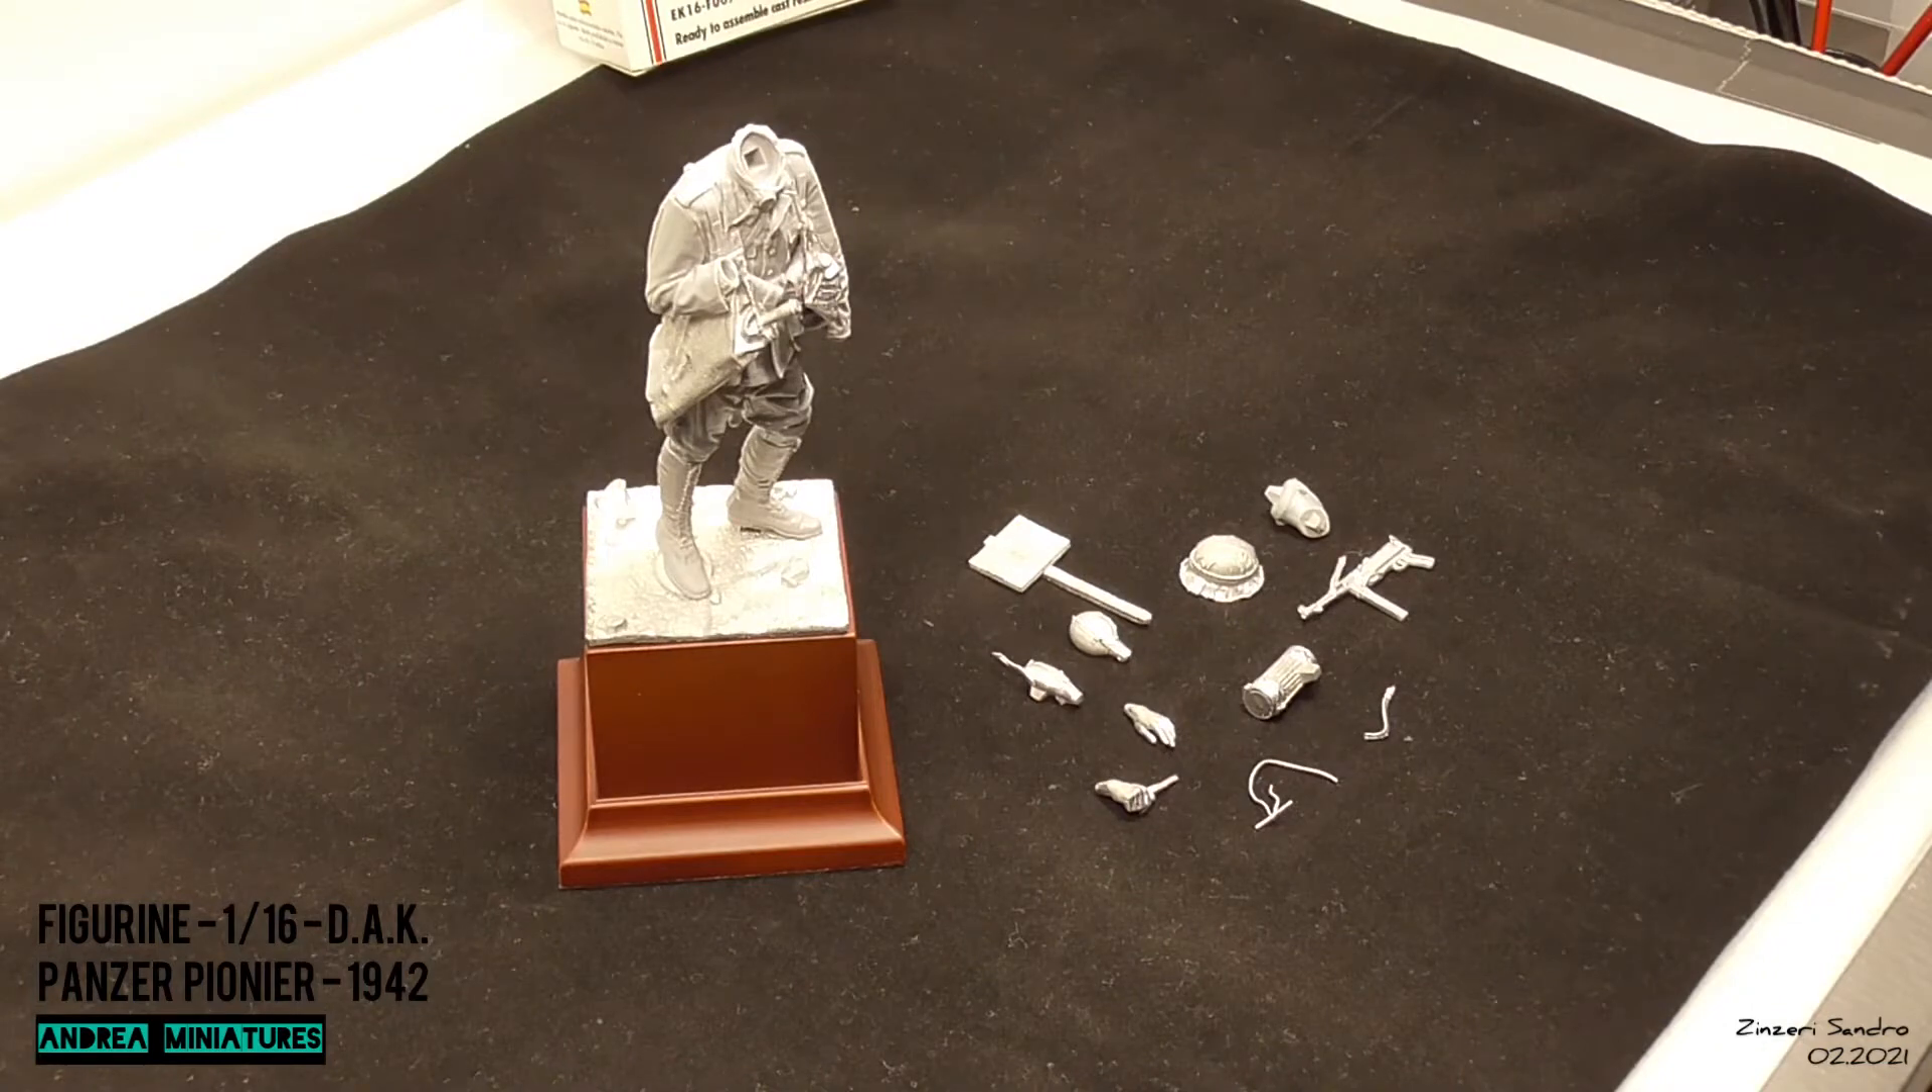Donc là, on voit un certain nombre de pièces que je n'ai pas mis sur la figurine.